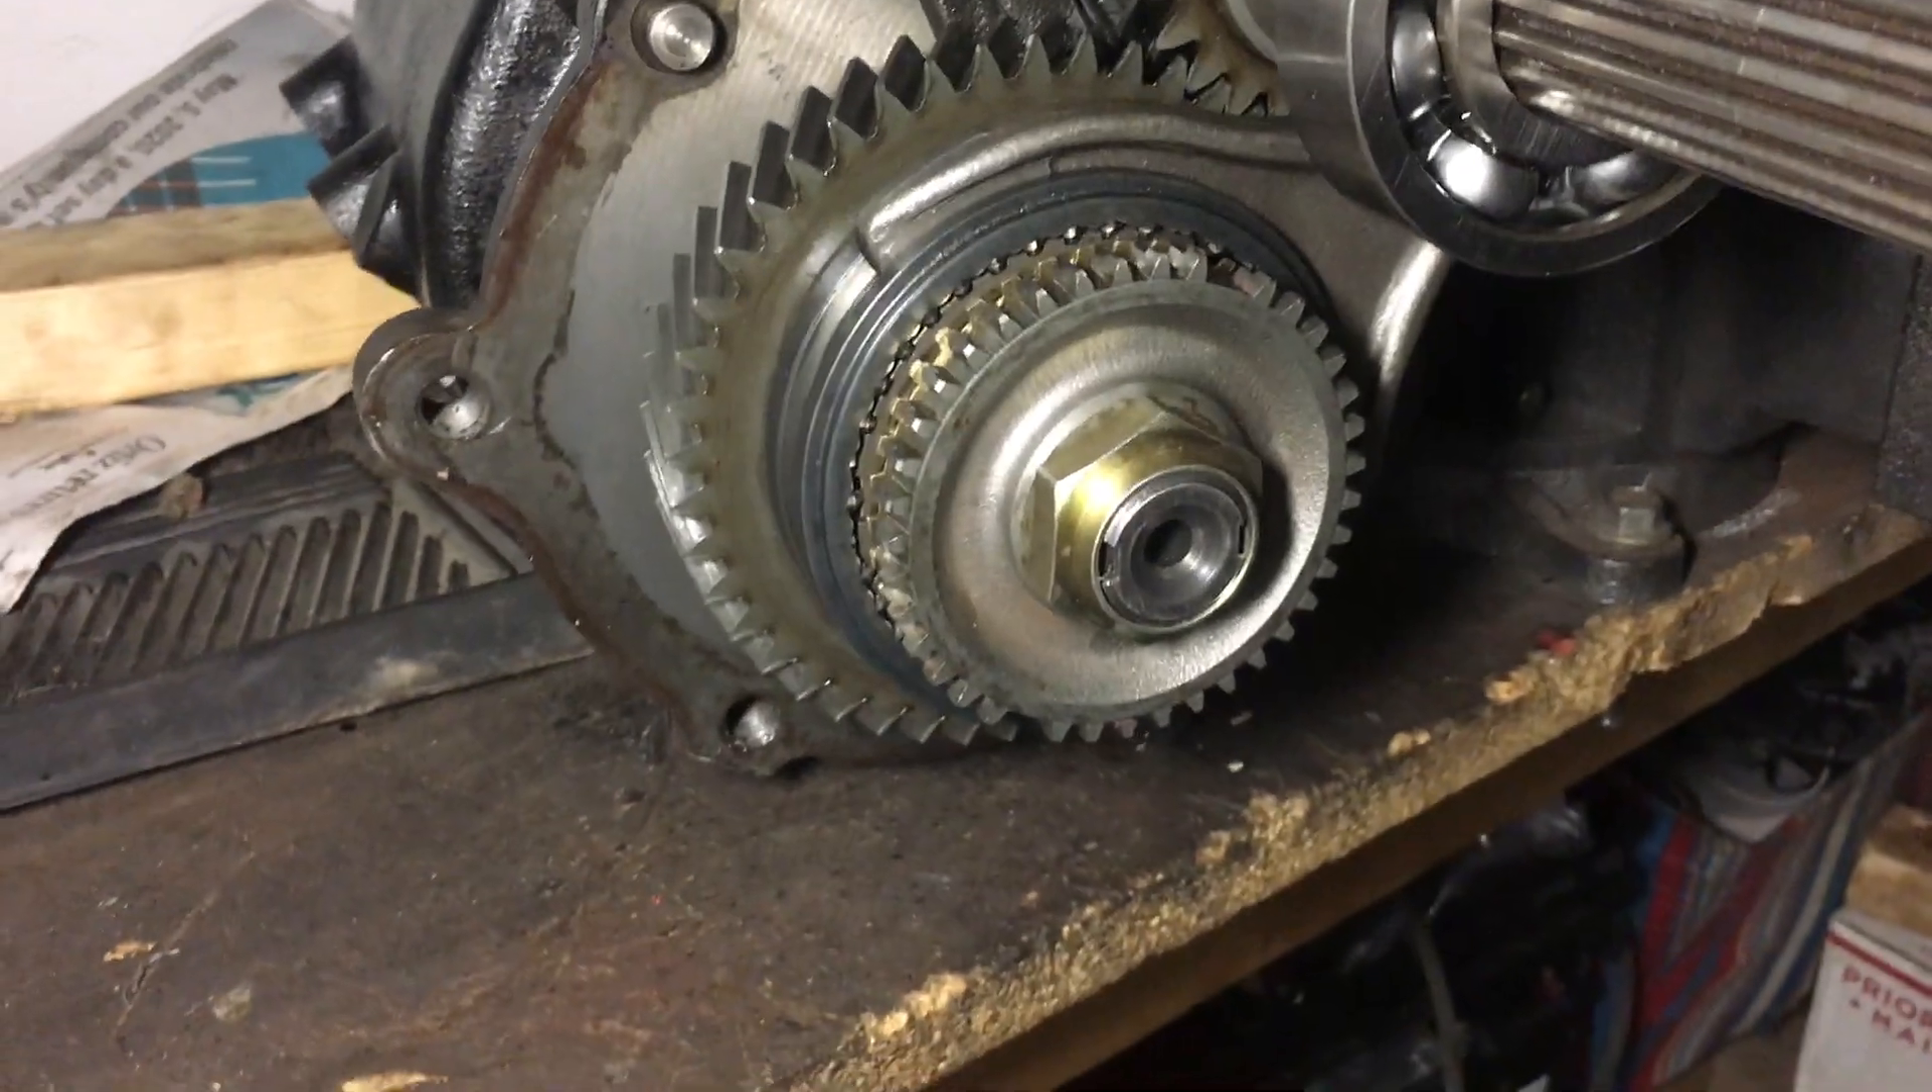That's fifth gear all in place.